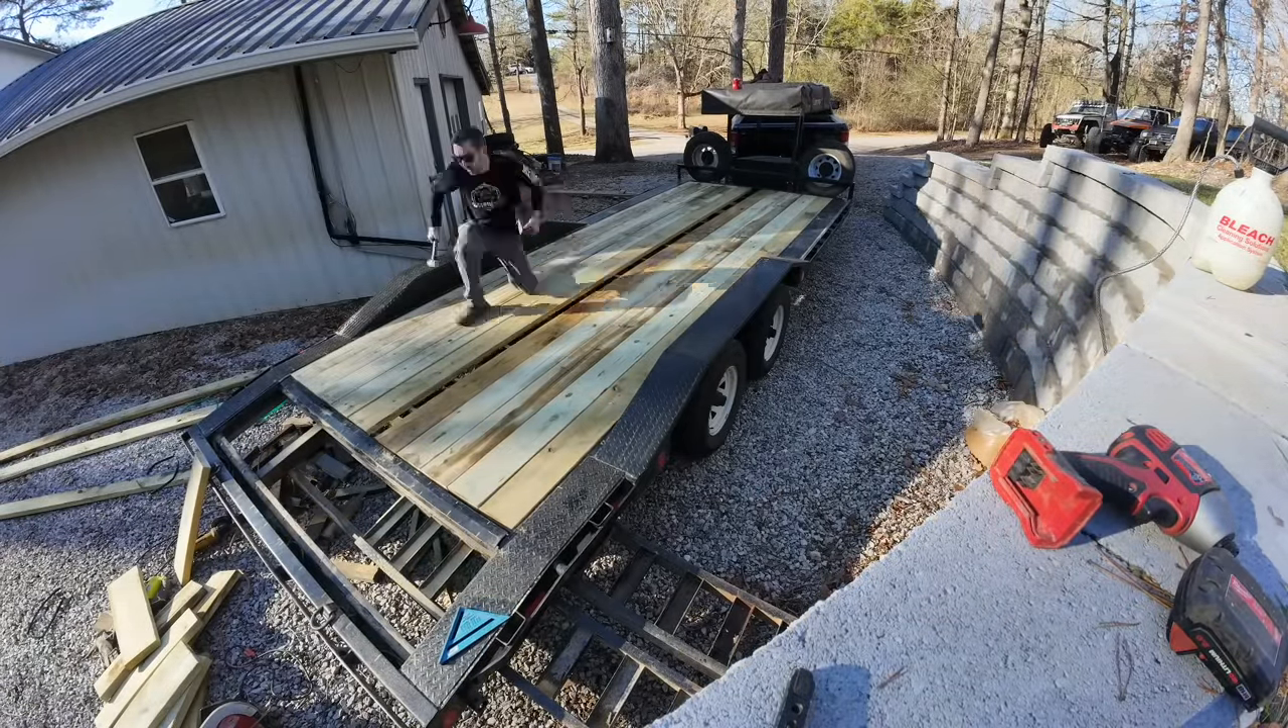All right, we've got most of our main deck laid out there.